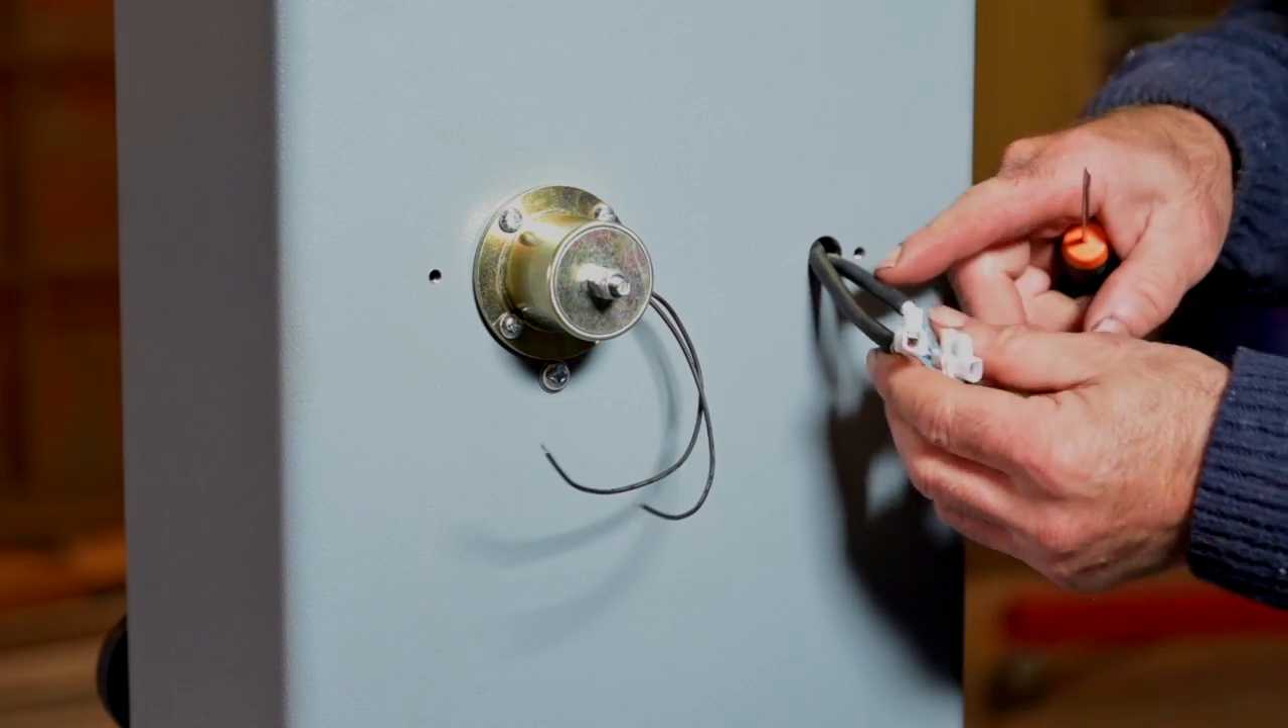Now all what's left to do is connect the wires from the solenoid to those sugar cubes.